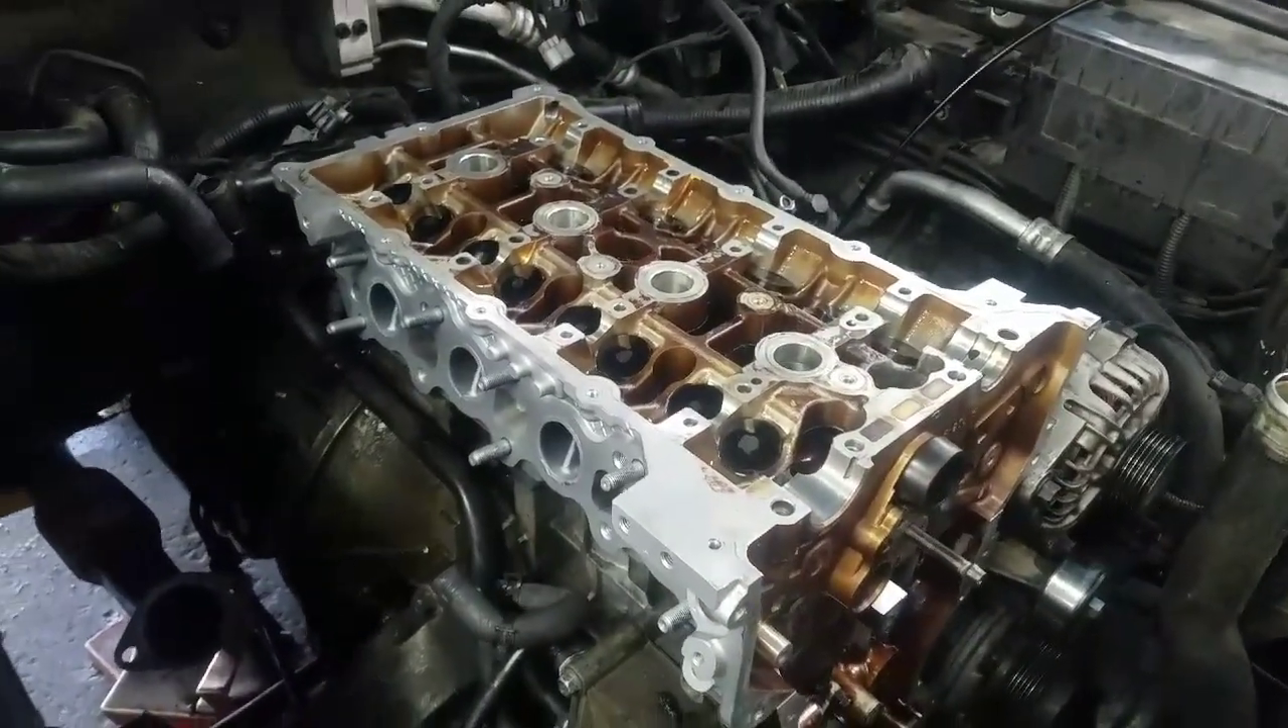Ok ok as you can see I have already put the head in place.